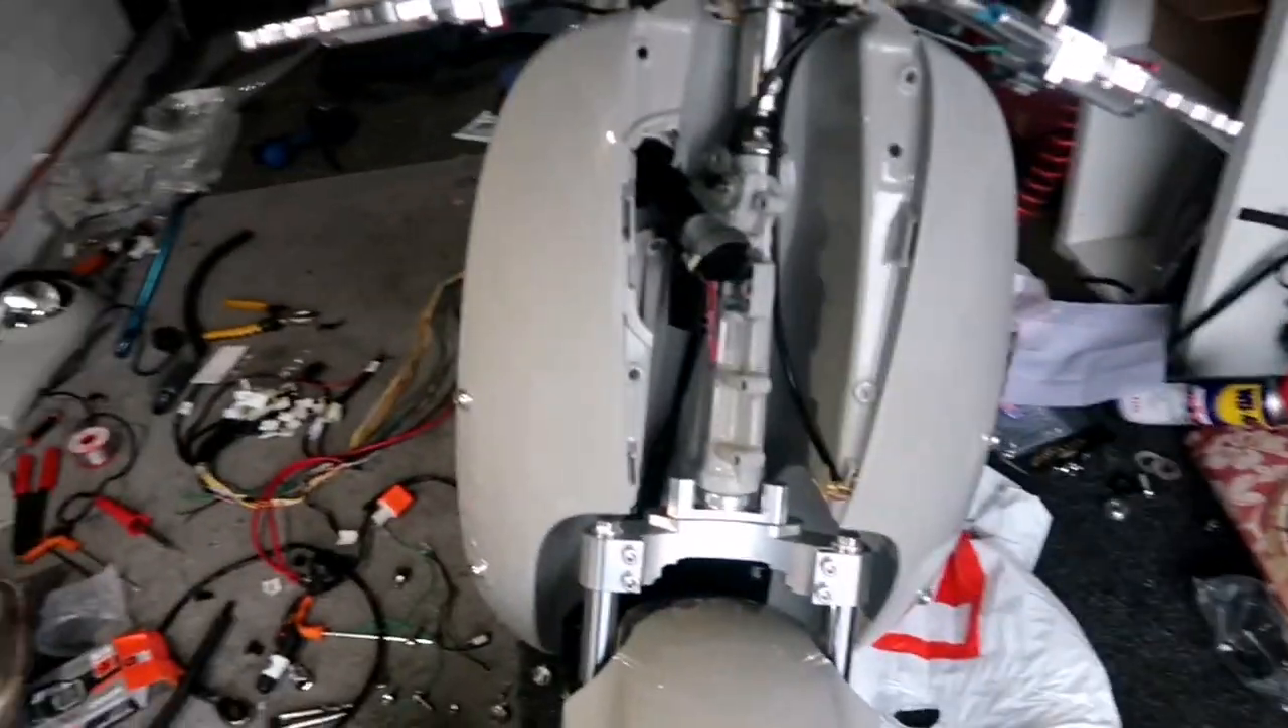Obviously this panel is still open But we've got levers, grips And all of that stuff on at the moment.